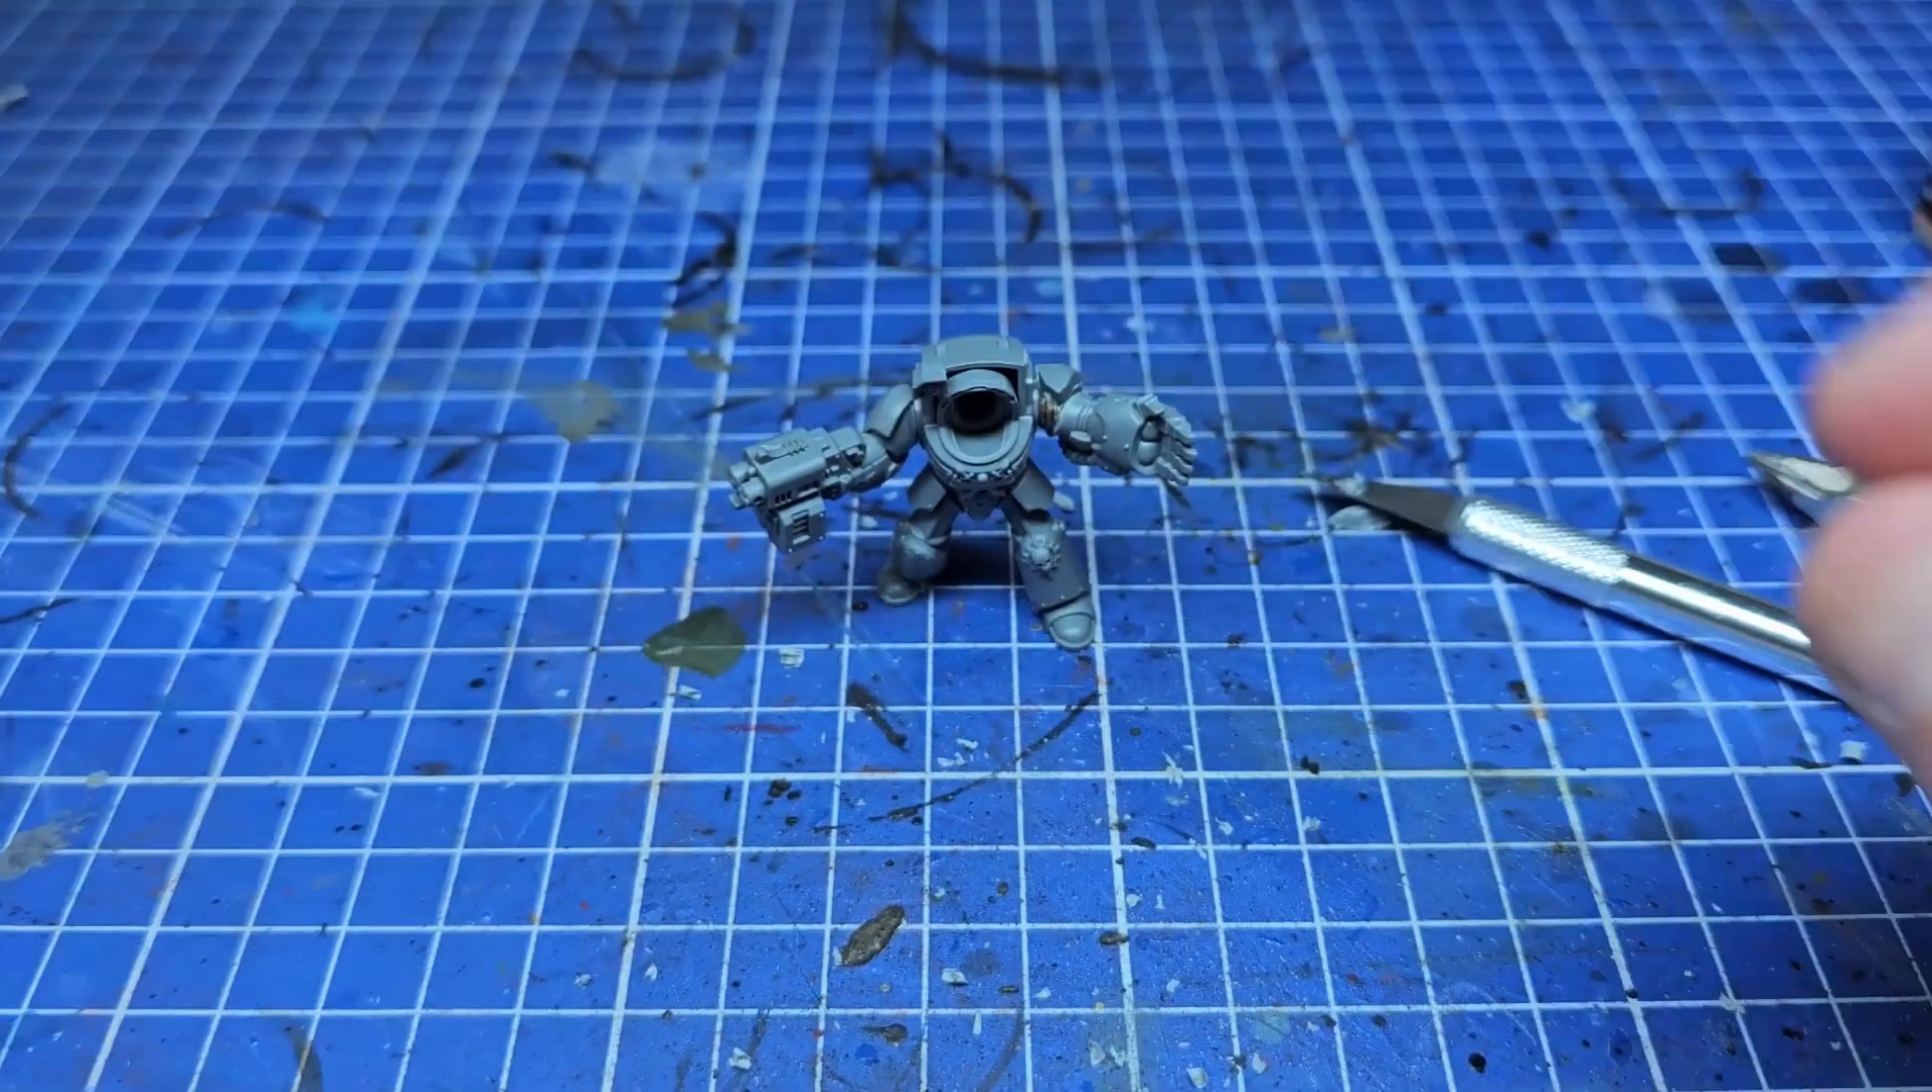I used the Tartaros terminators arm that looks like it's roughly pointing a bolter off to the side and attached it.